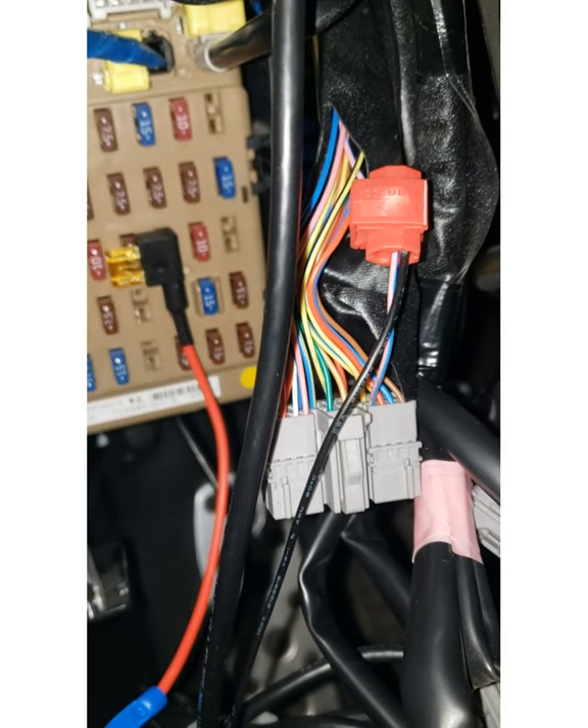So guys, I got the black wire T tapped into the blue and pink wire.